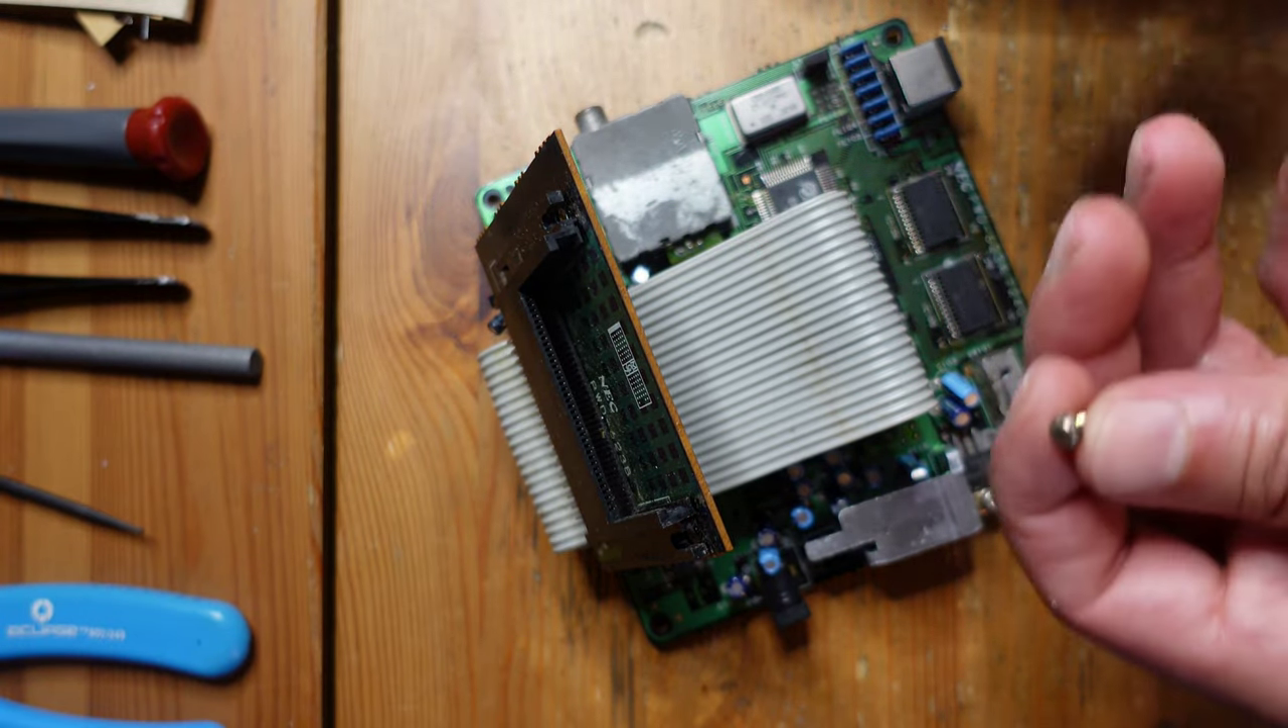Okay so I've gone ahead and taken the motherboard out of the shell and there's really not much to it which is why I didn't even bother filming it.